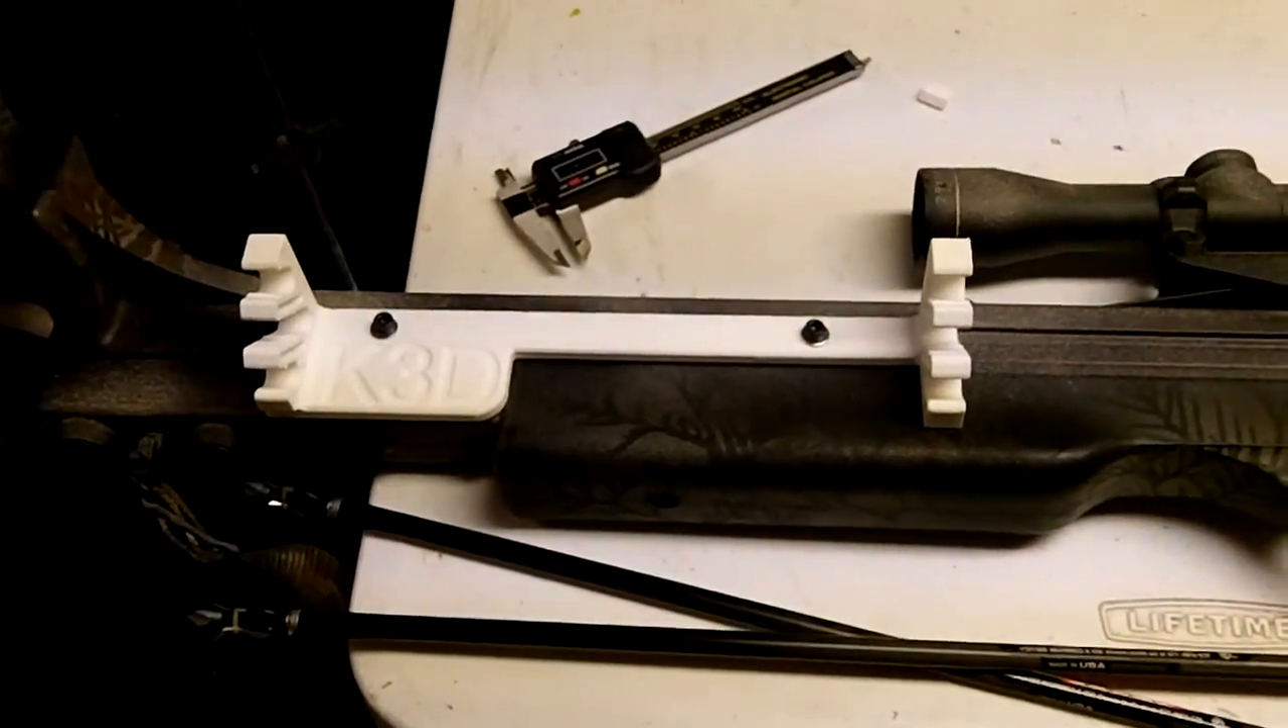Here's the part attached to the crossbow.